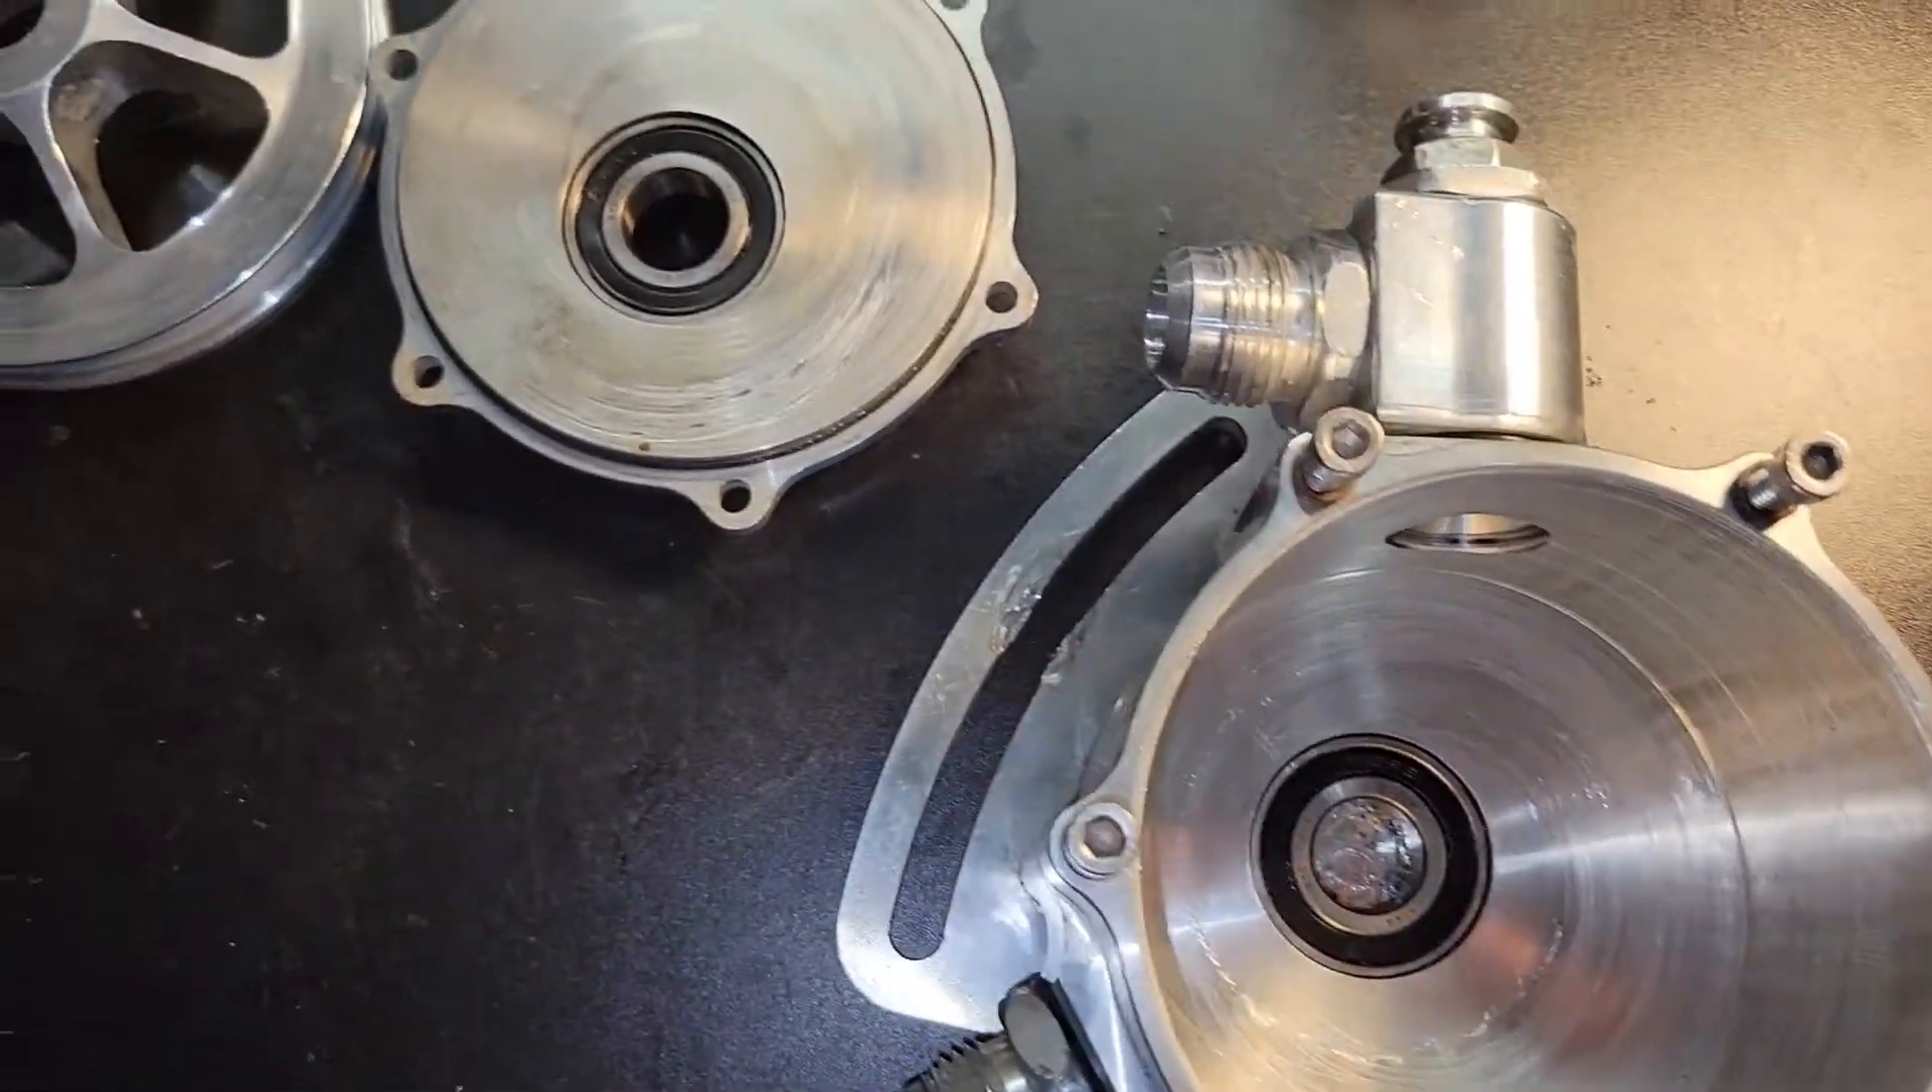All right took a little persuasion but the back and front bearings are in.